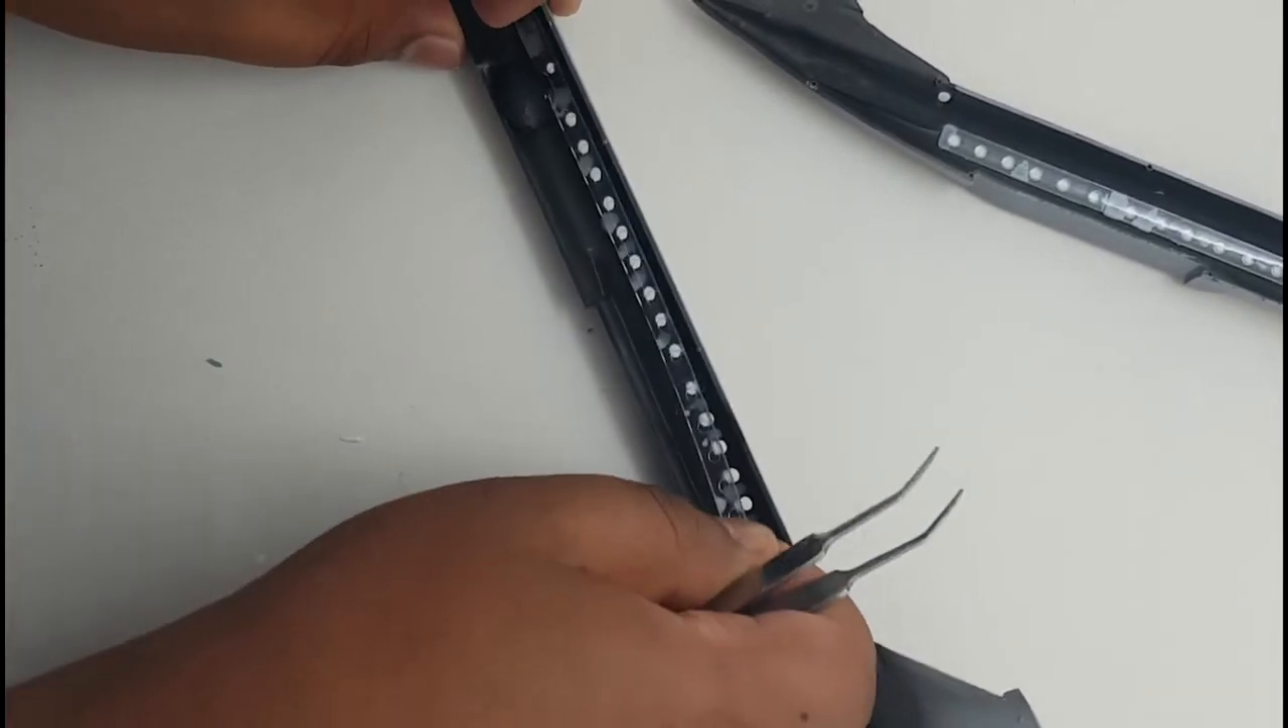As for the window strips, they were simply pressed into place on the side of the fuselage.